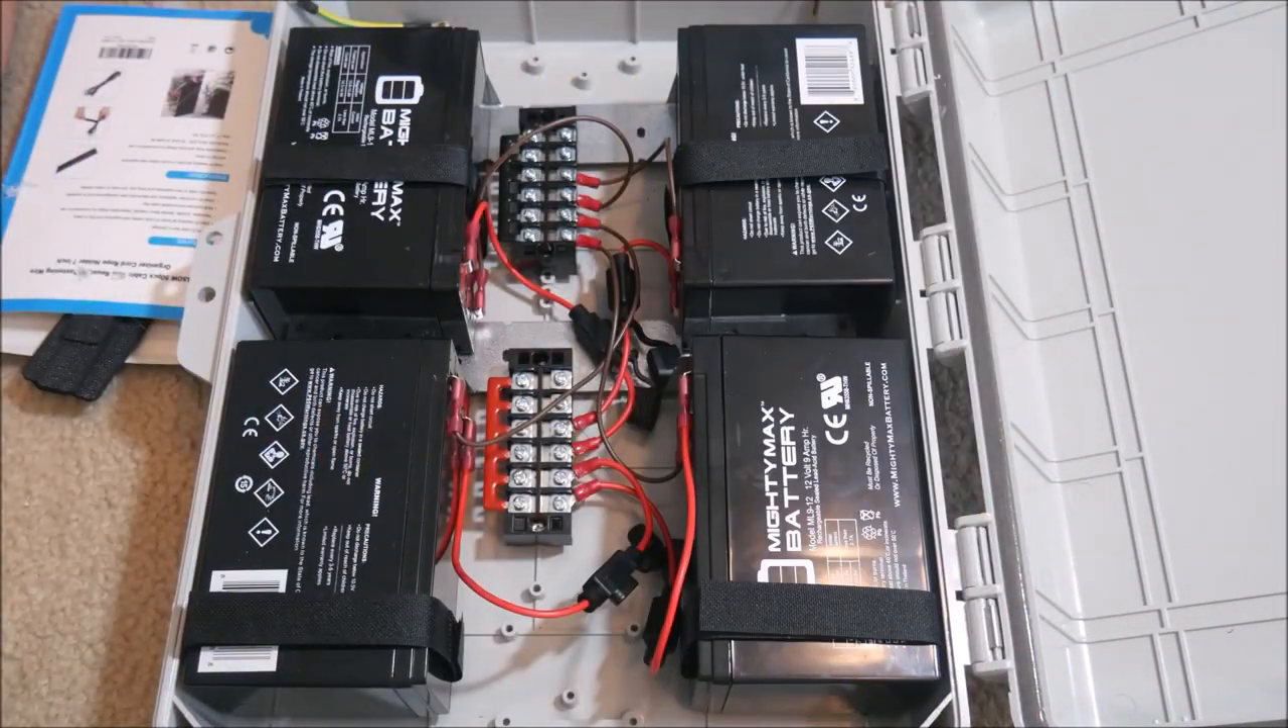And here's what the finished enclosure looks like with all of the wiring and mounting completed.